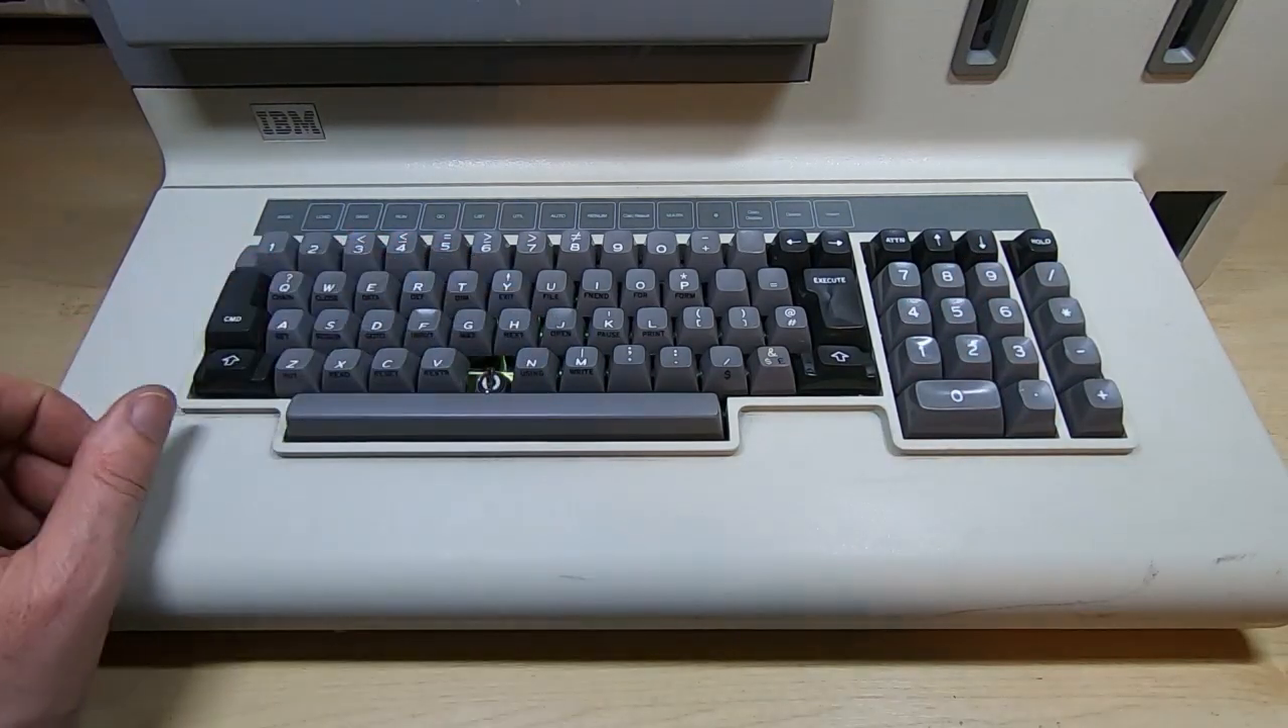That's the keyboard reinstalled it looks a lot better than it did.